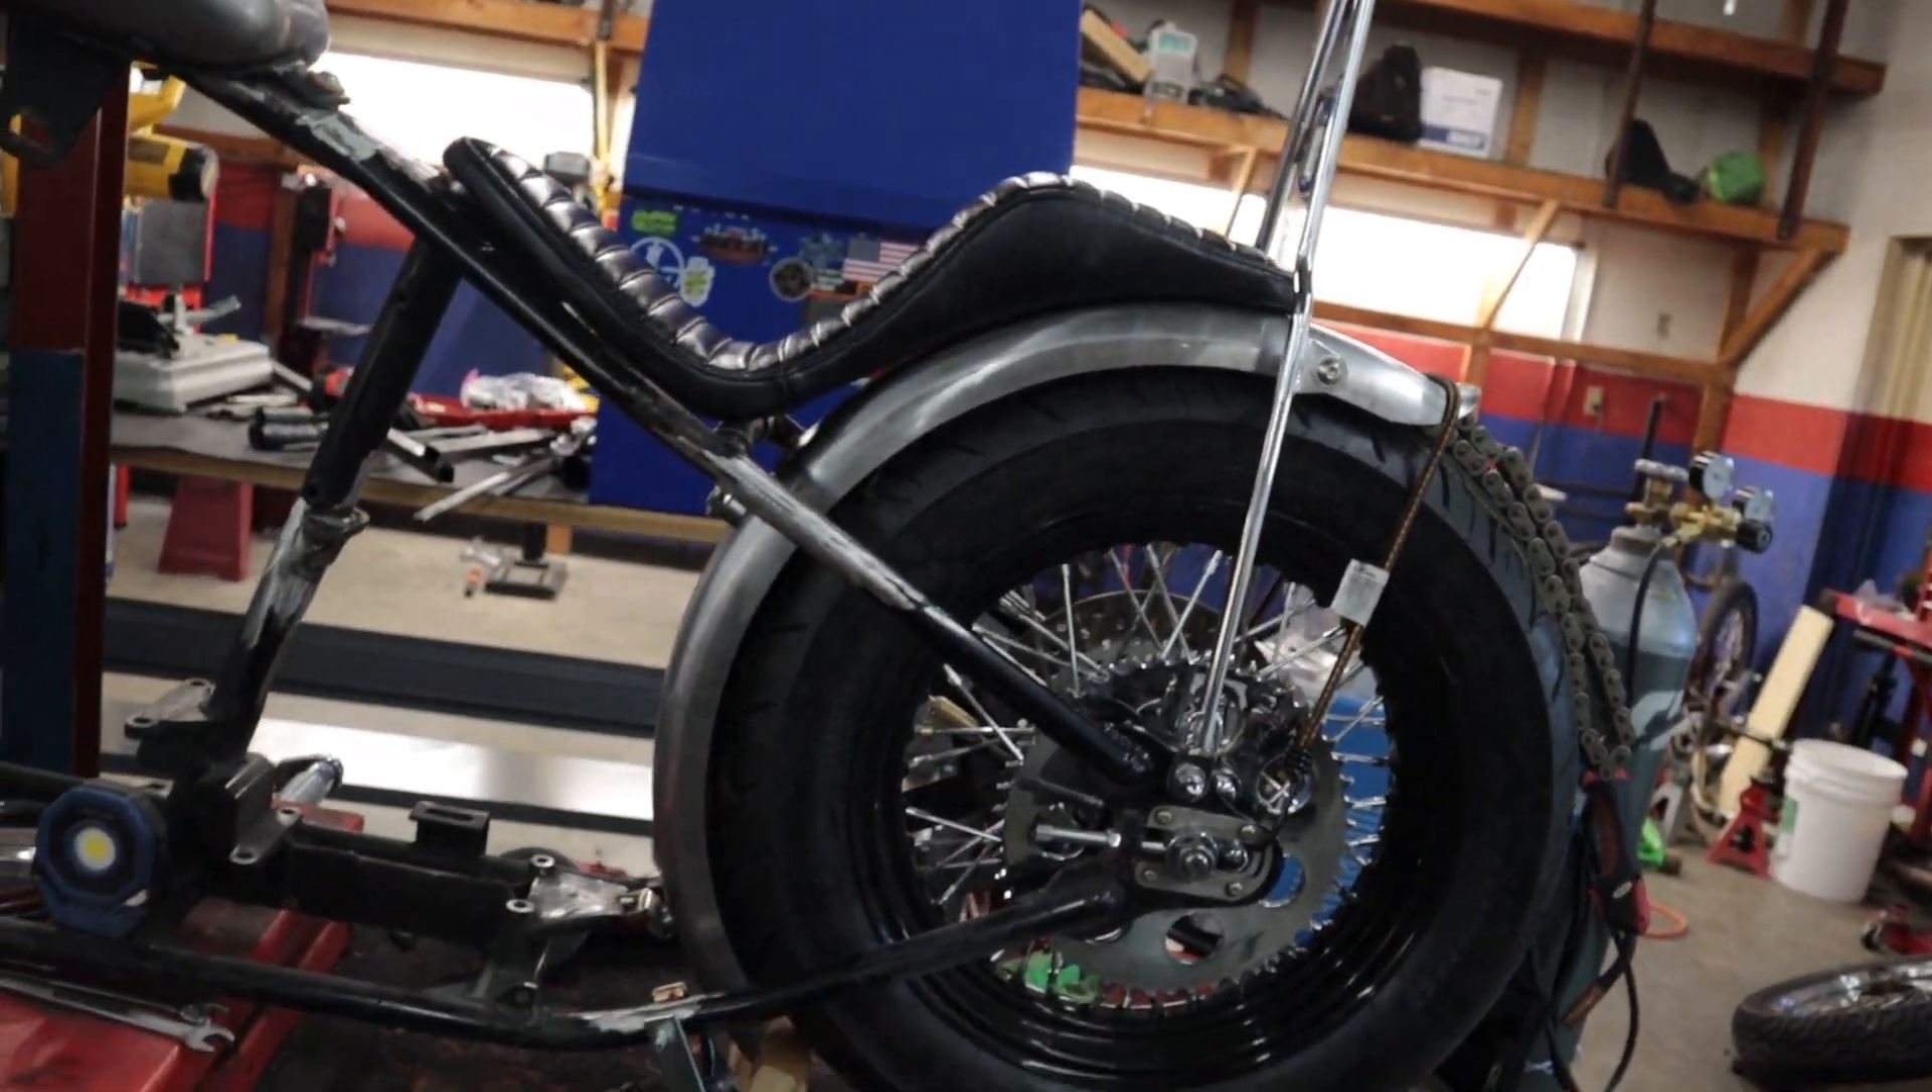Tire looks good see we've got a nice tight -fitting fender.